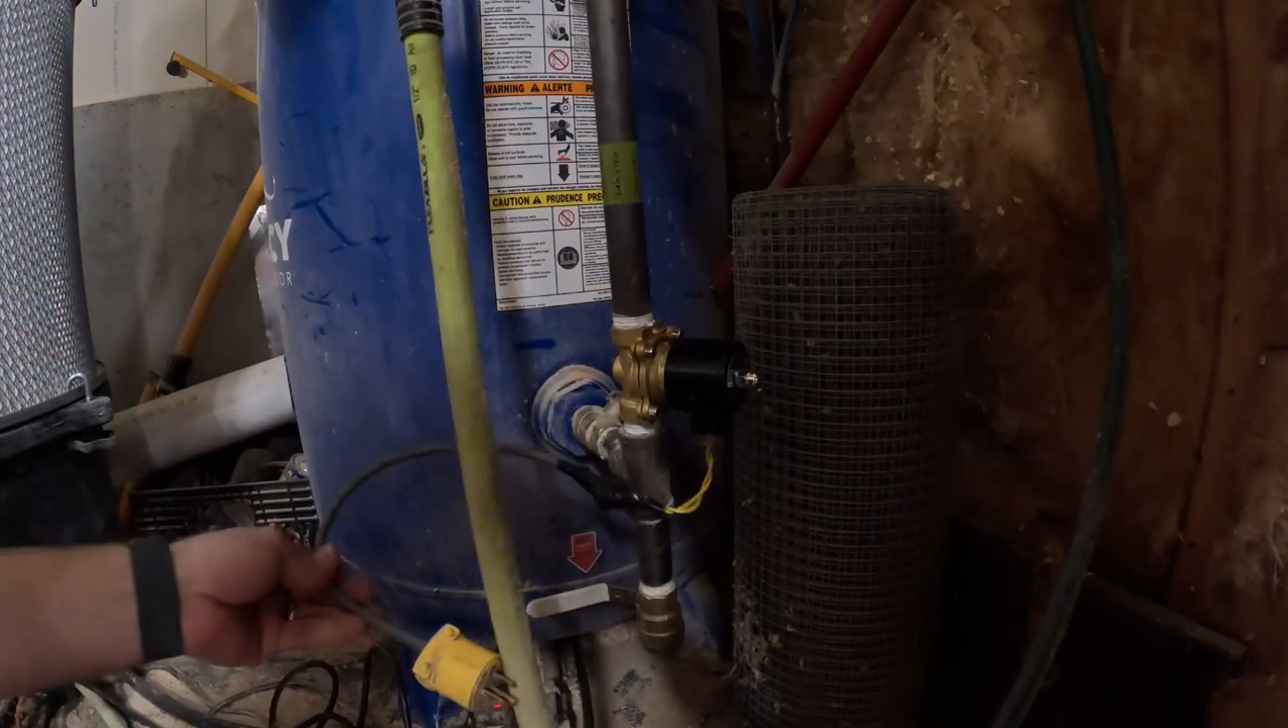Okay I've got the valve installed now.